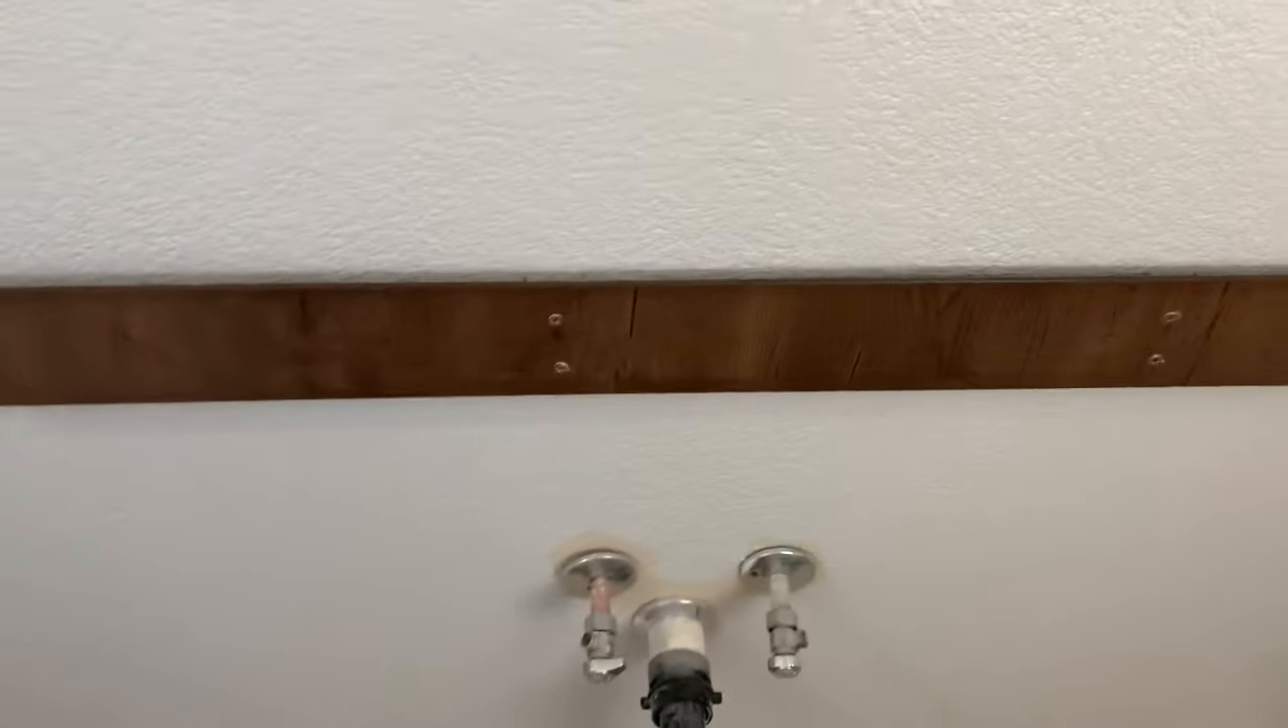Okay so the cleat is up I've got four screws into the studs and now it's time to lift the vanity onto that cleat.